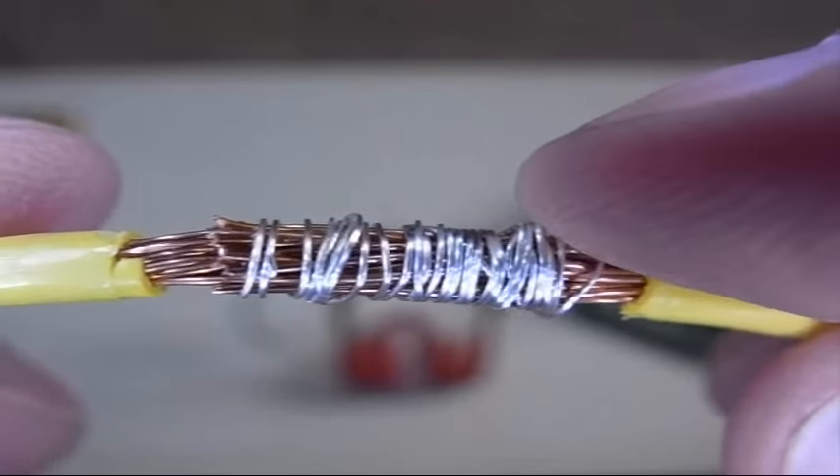I've wrapped this joint with another small thin piece of wire.